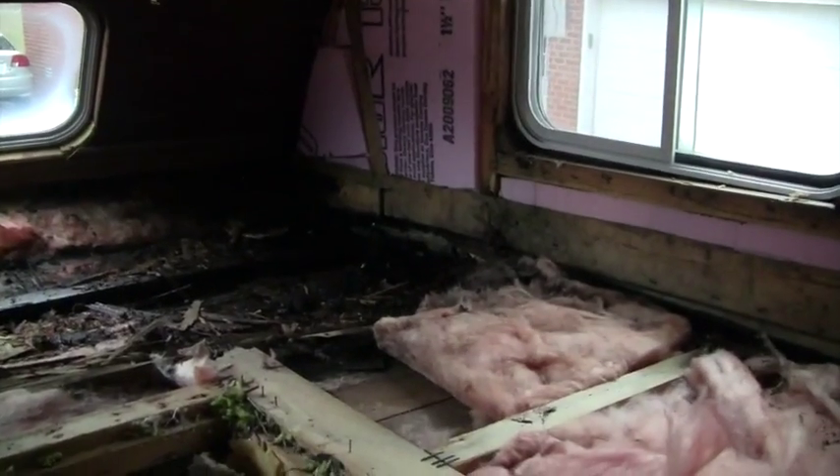All right so I've got most of the decking off I guess all the decking off here now and it's very wet.